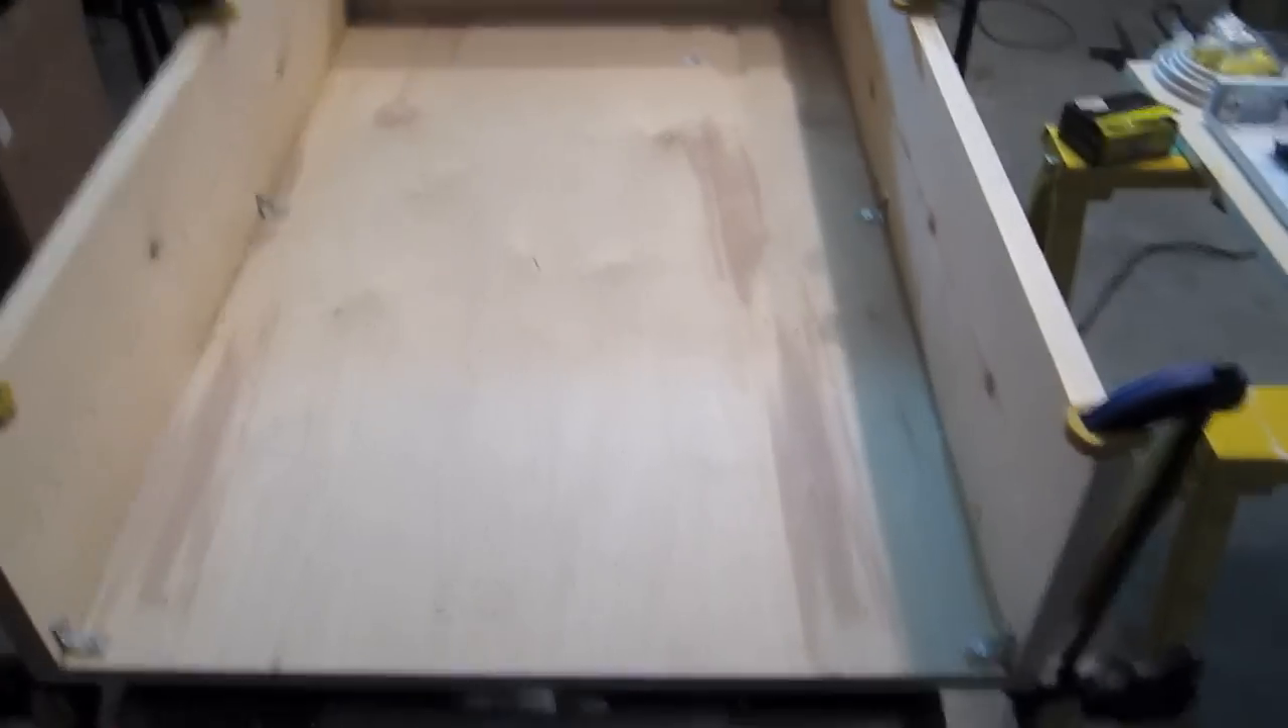You'll see that the base is basically built.